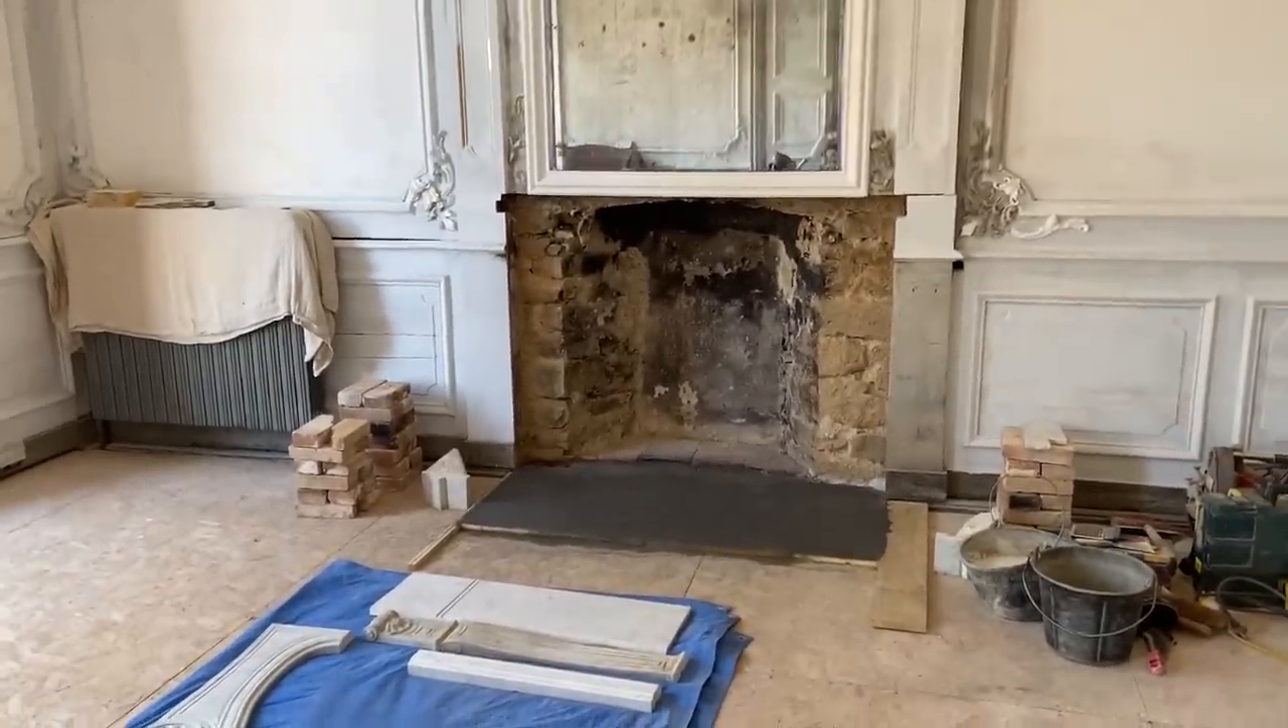Day one Brian and Laura completely removed the last parts of the fireplace as you can see.